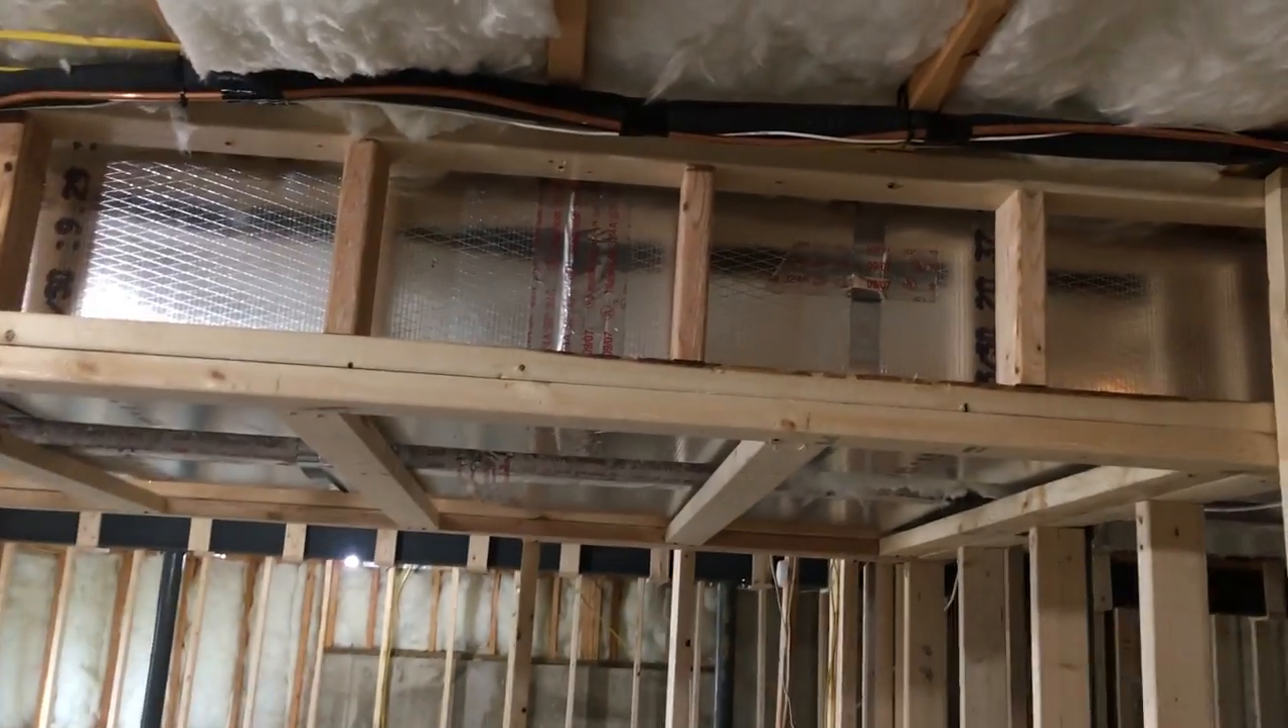We are finished boxing with what they call ladders.